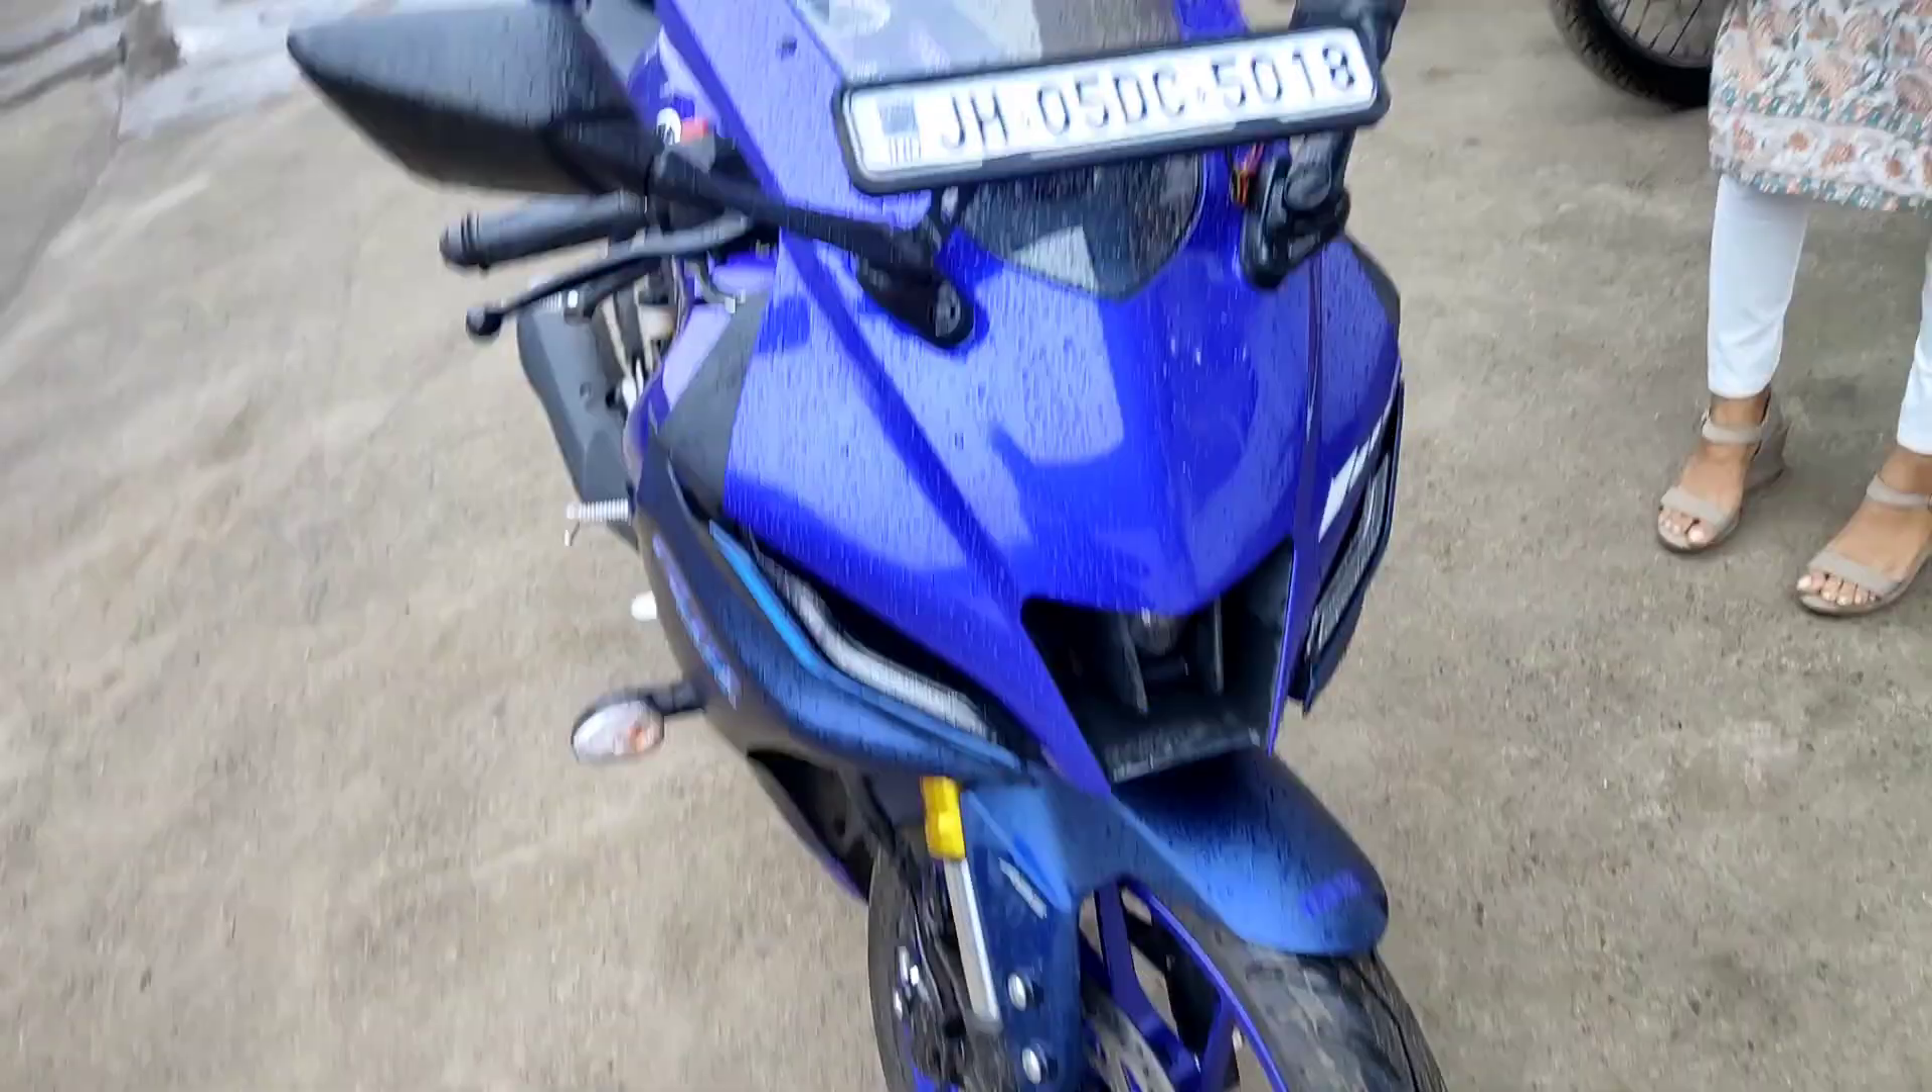तो गाइस फाइनली देख लो अपनी नंबर प्लेट लग गई है बाइक में।